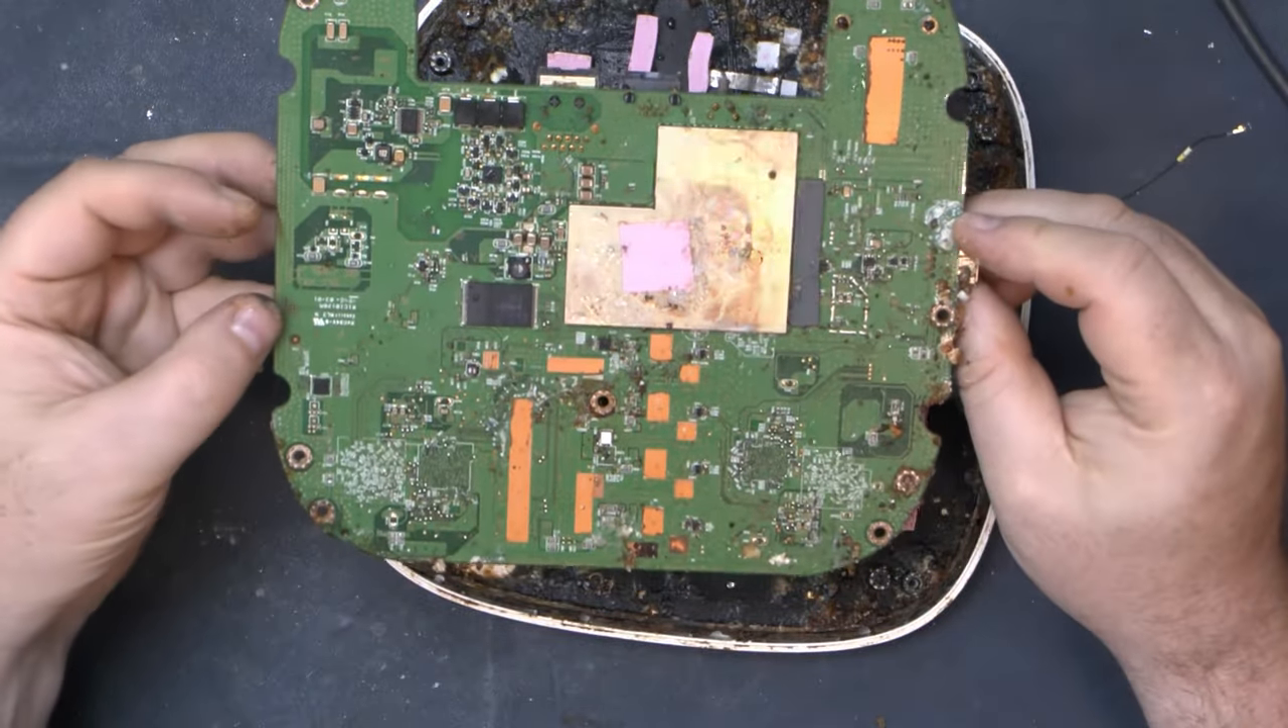There we go the board lifts off.